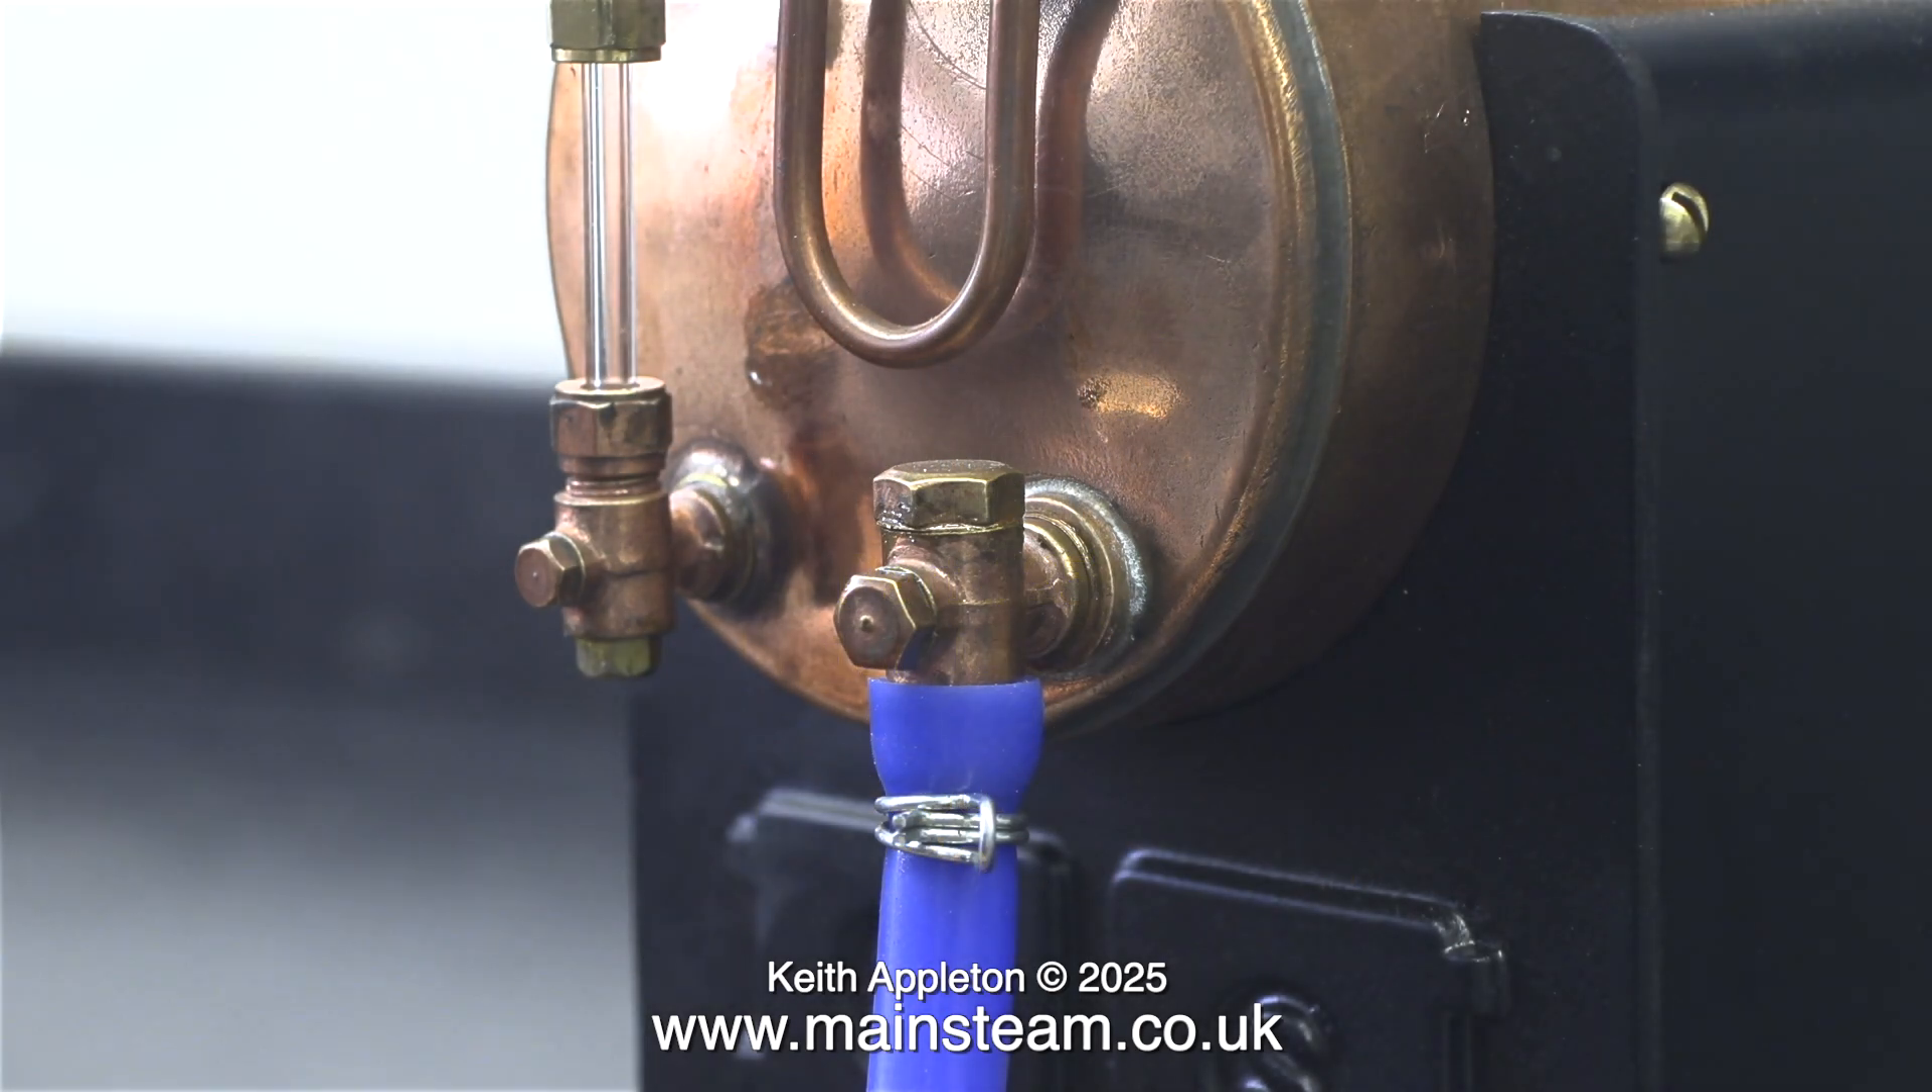This clip shows the boiler with an airline fitted to the check valve.